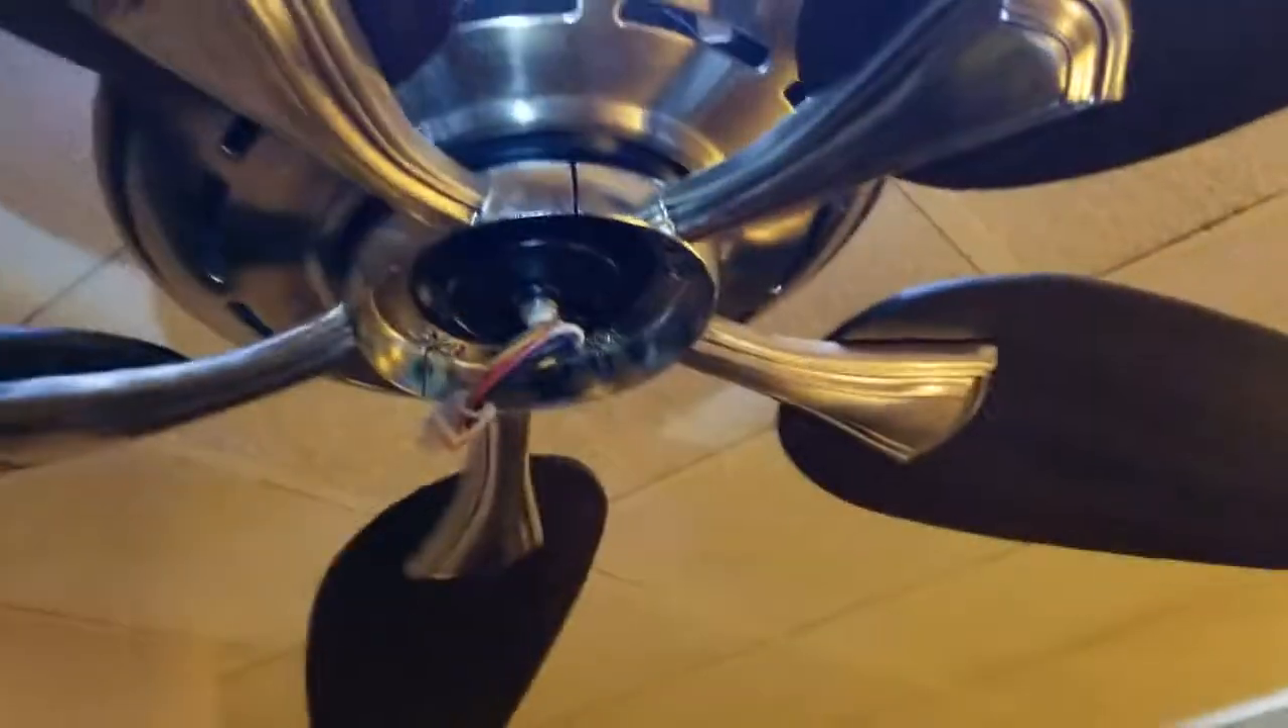Okay all the fan blades okay all the fan blades are on now.